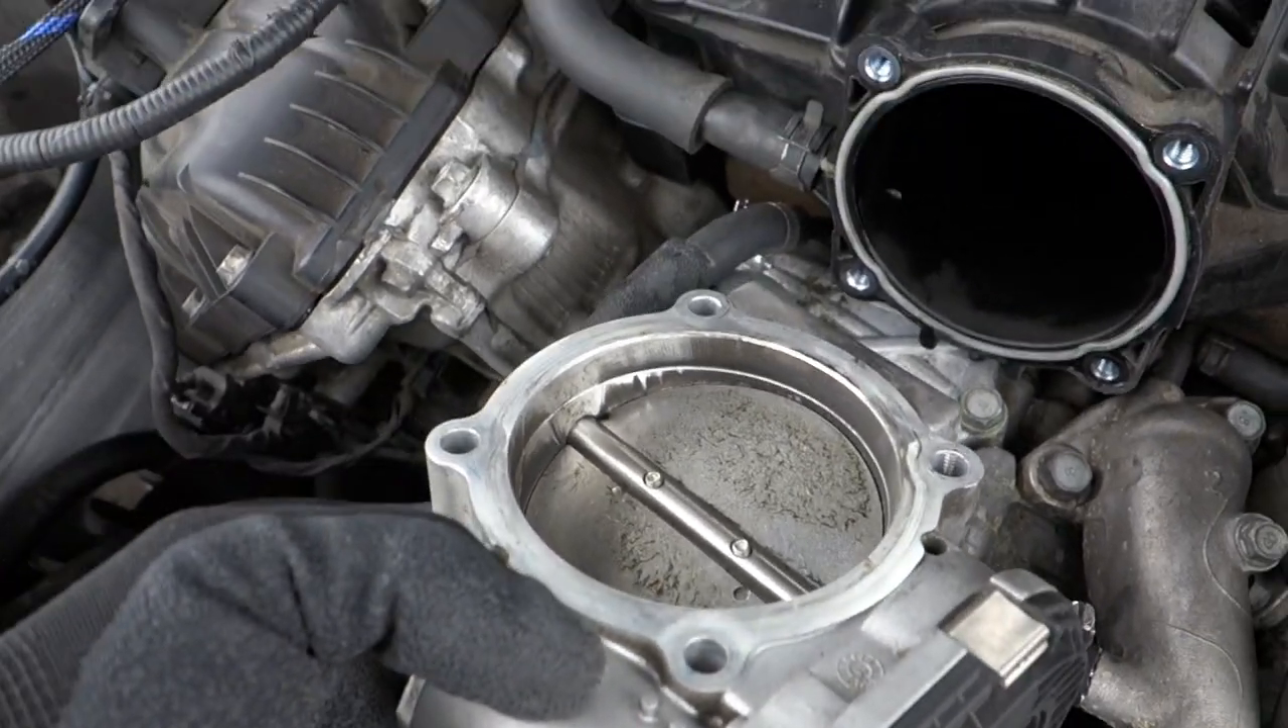All right quick intermission guys so we got all the bolts removed so this is what it looks like when all the bolts are removed.